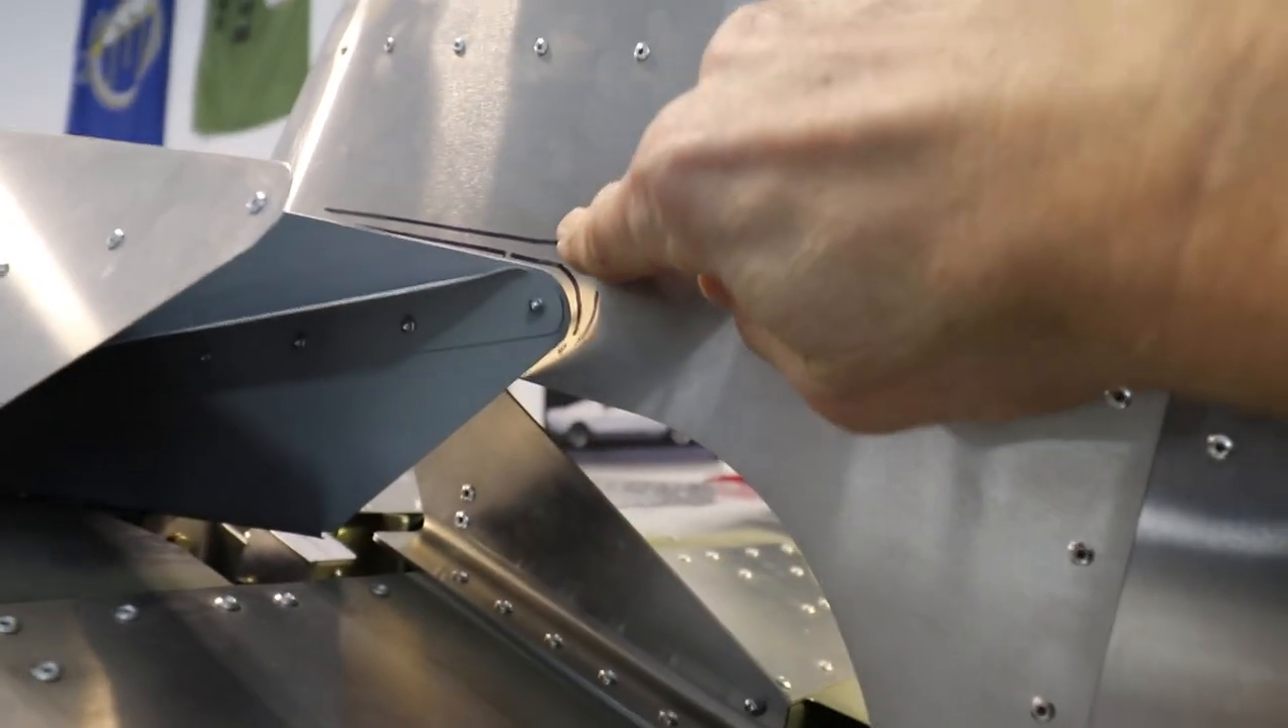But as you can see, there's quite a bit of the rudder that has to be cut out. And I've kind of marked on here where this interferes with the rudder.